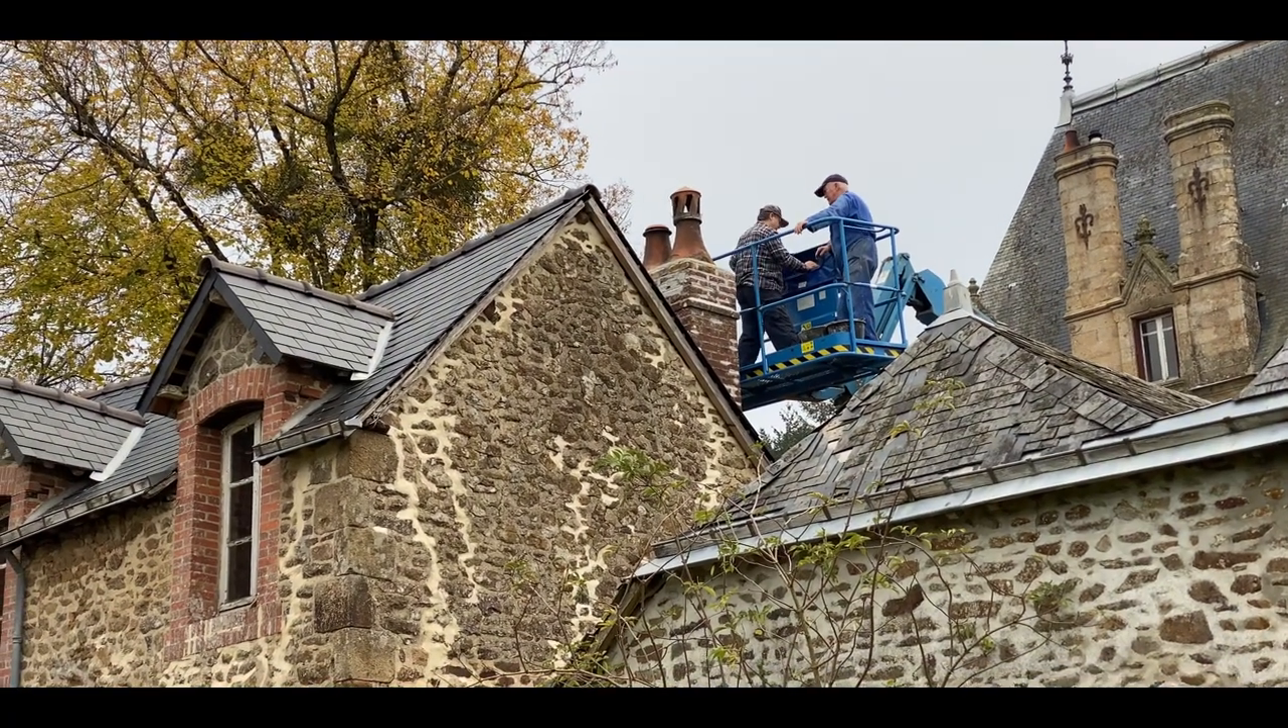The cottage has got chimney pots now it's complete.